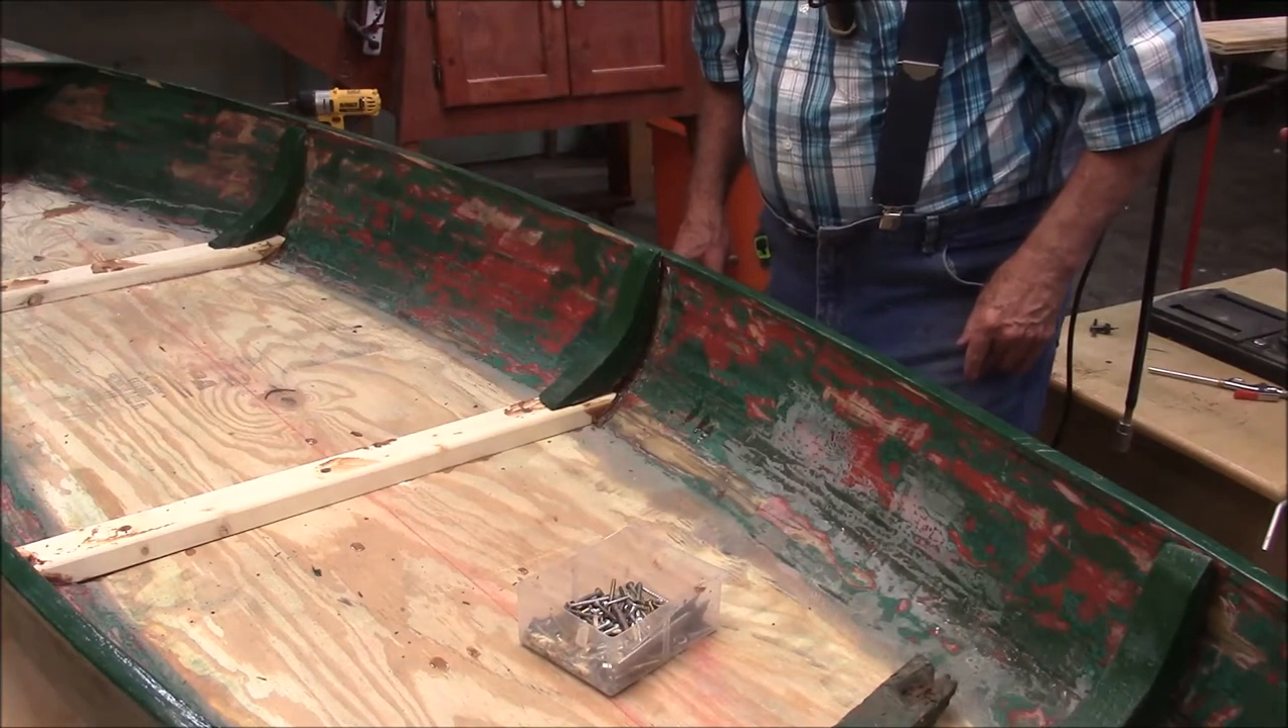Yeah i got the horizontal braces uh put in place and patched up some nail holes and stuff.